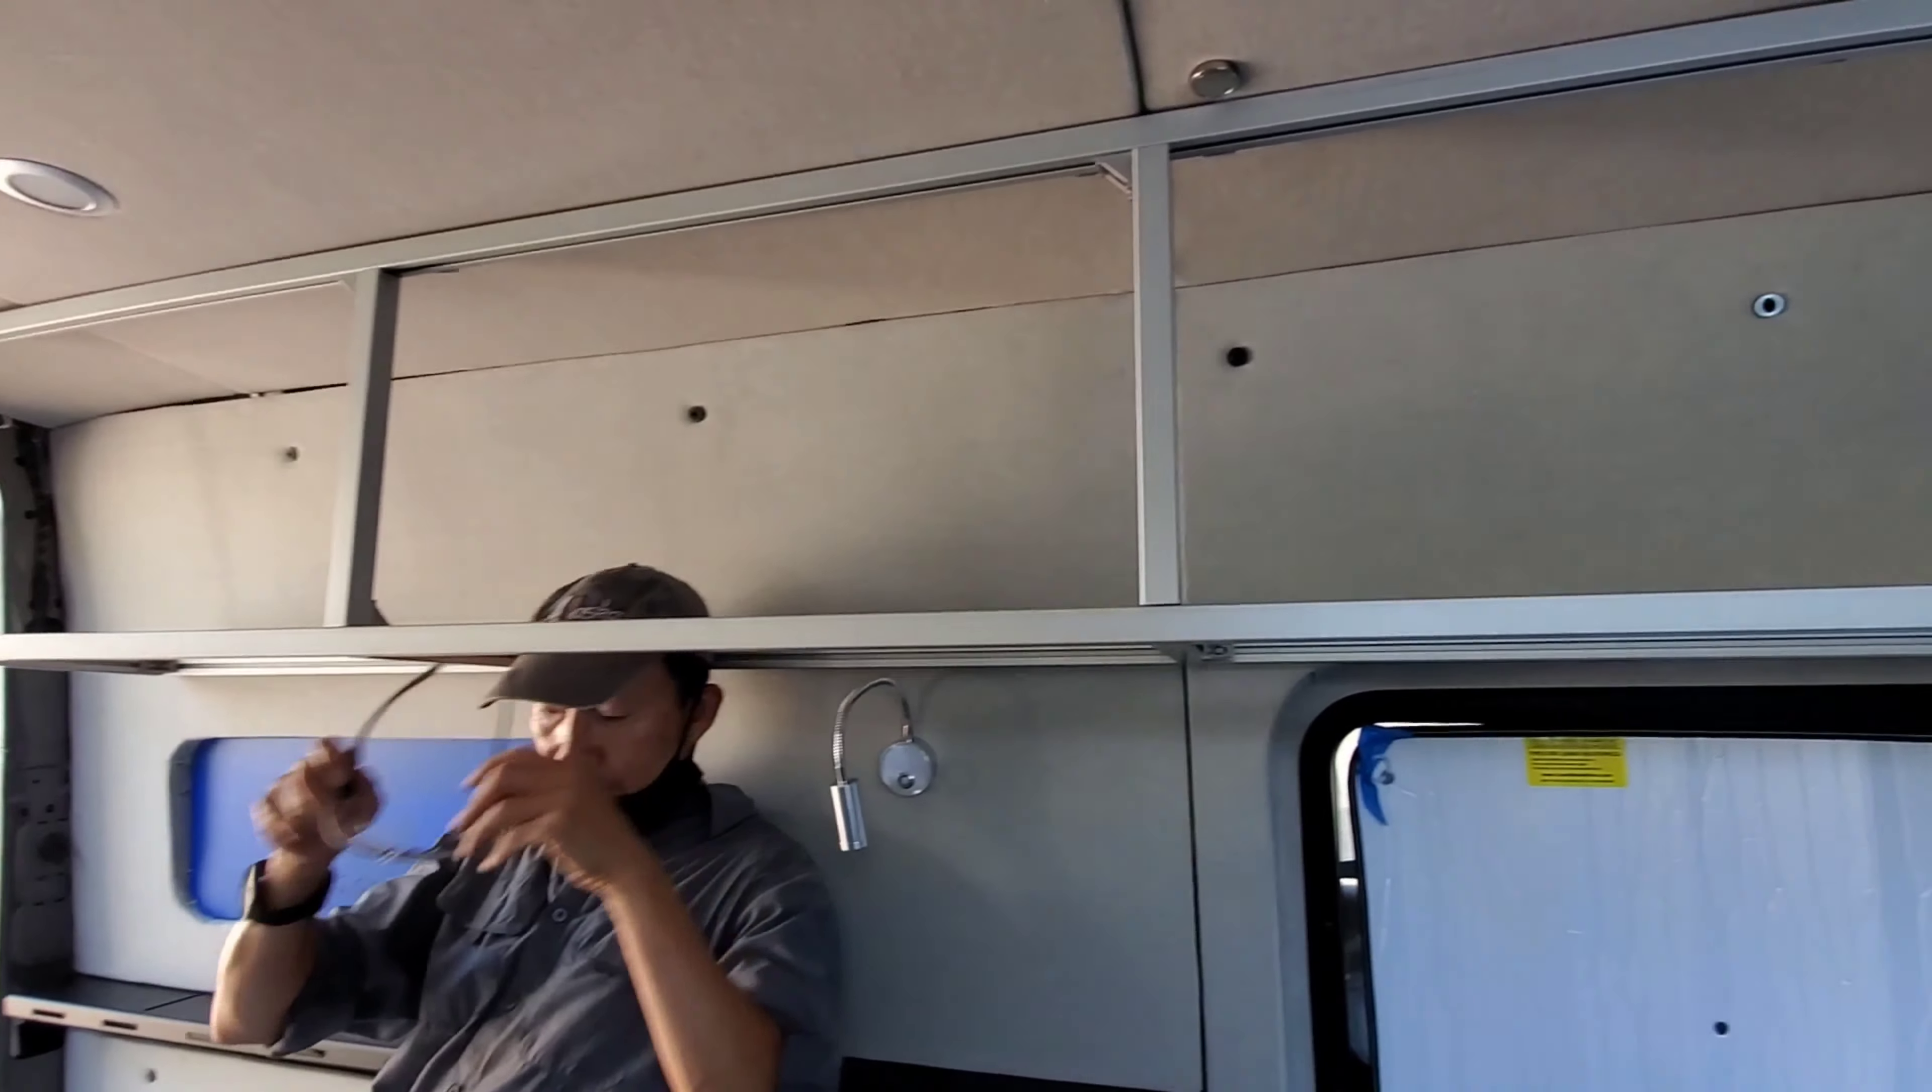Check it out you guys, our cabinet has formed. Built it out of 80 -20 frame.